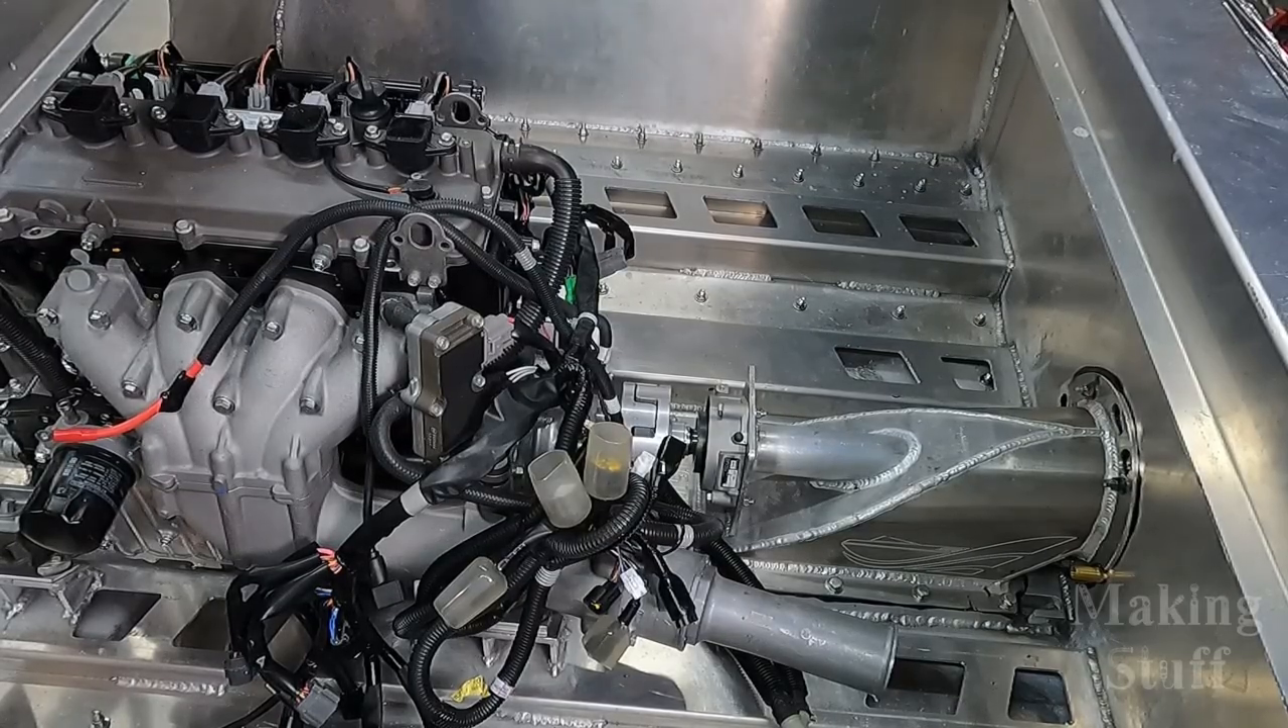So here's where the project sits right now. The engine is mounted in the boat.